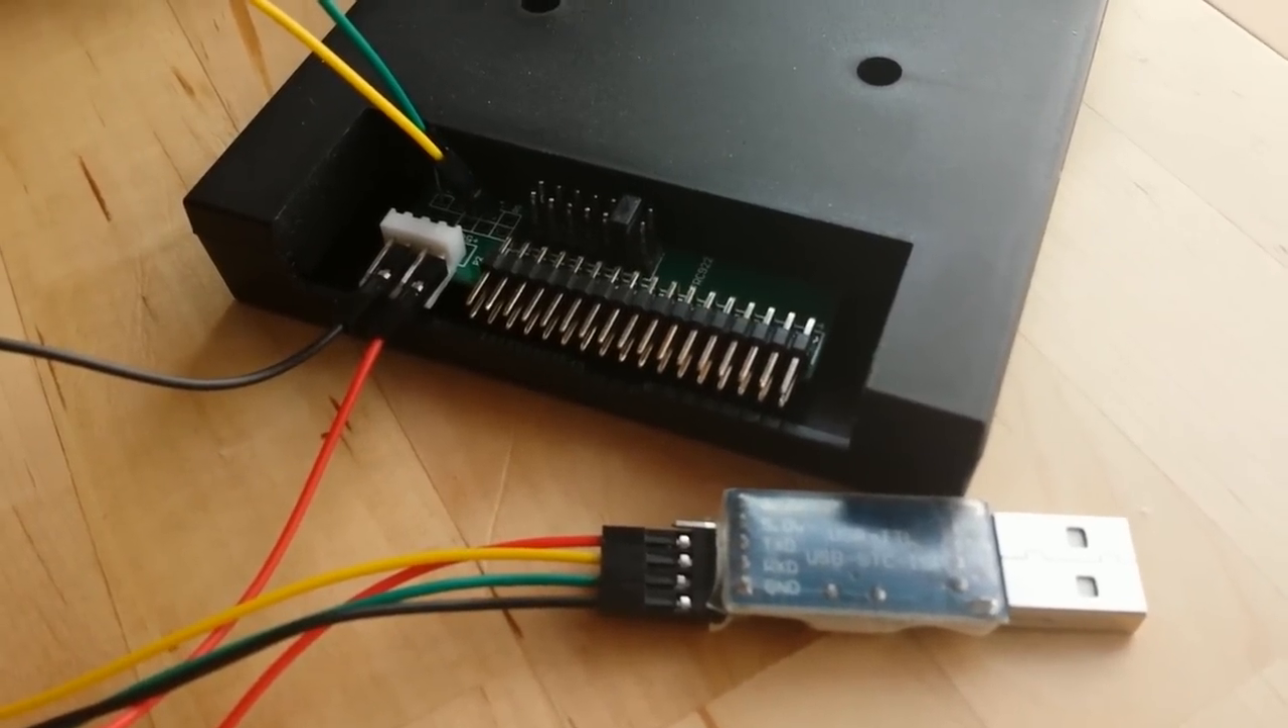As you can see, I've connected the power lines 5V and the ground to the respective pins on the GoTek drive.